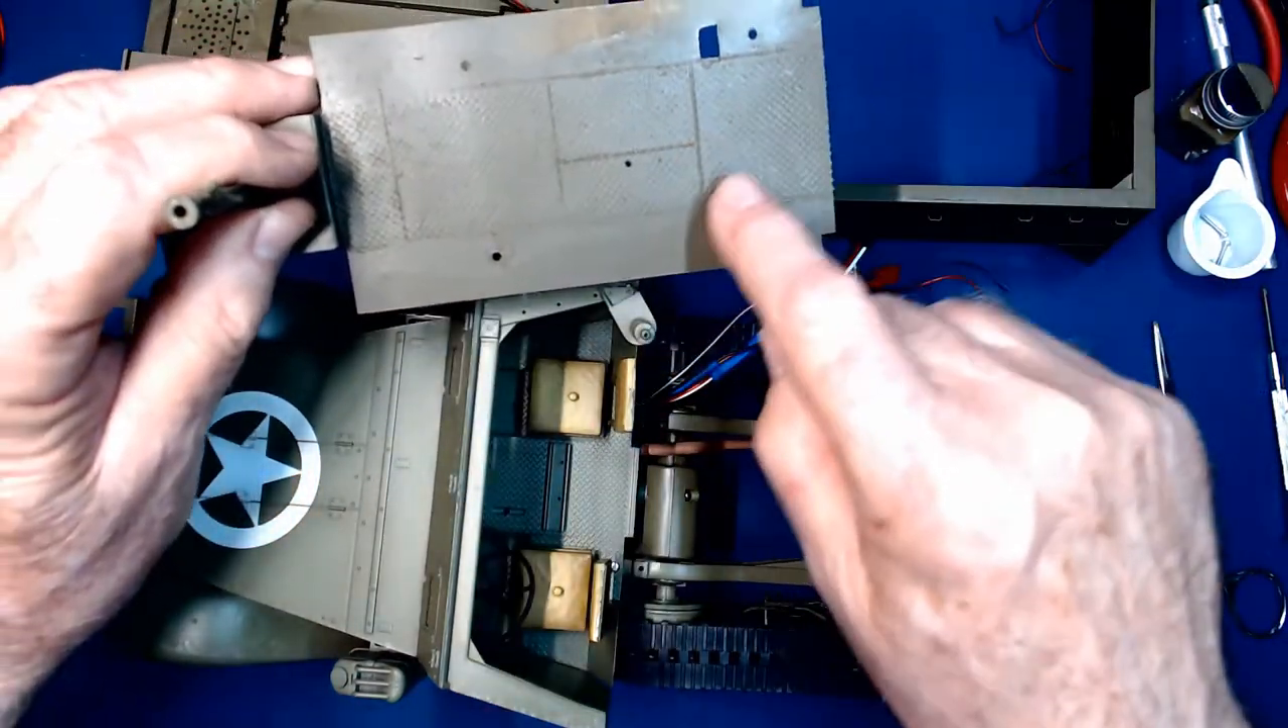We have the new flooring which I've got diamond plate in here or simulated by using some screening I cemented down.